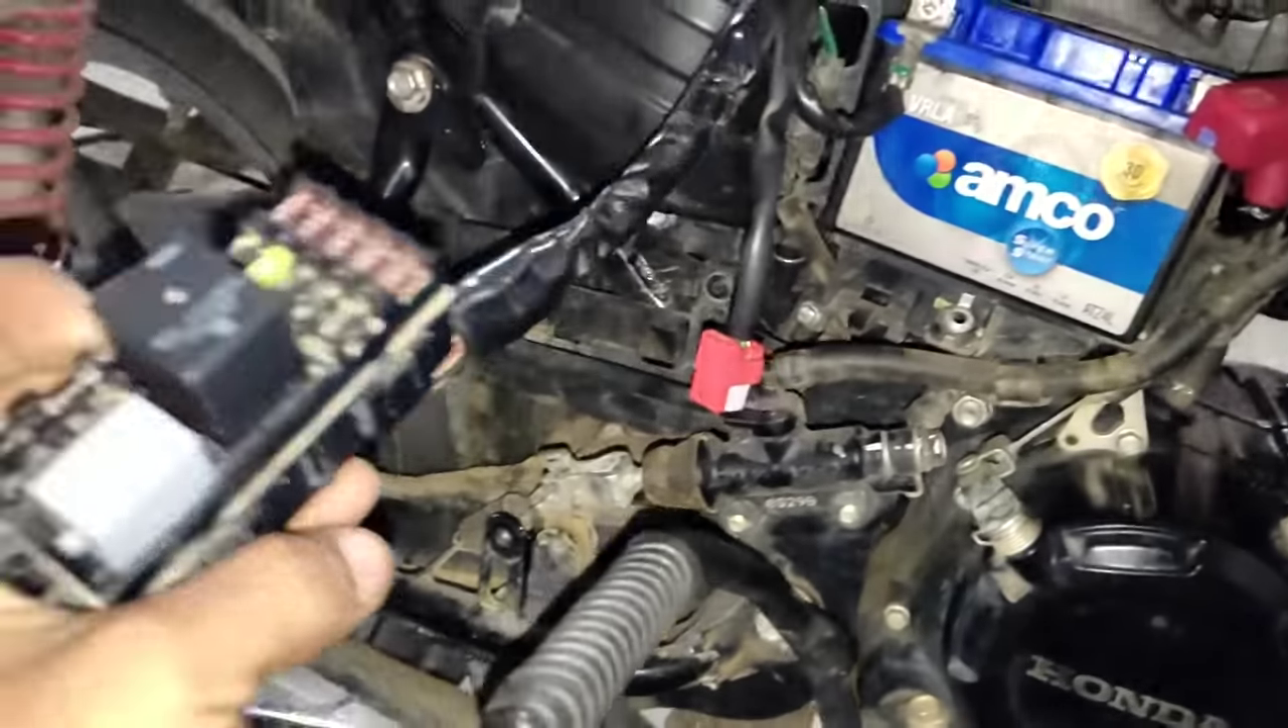चेक आउट करने के लिए एमको का बैटरी भी लगा दिया गया है।